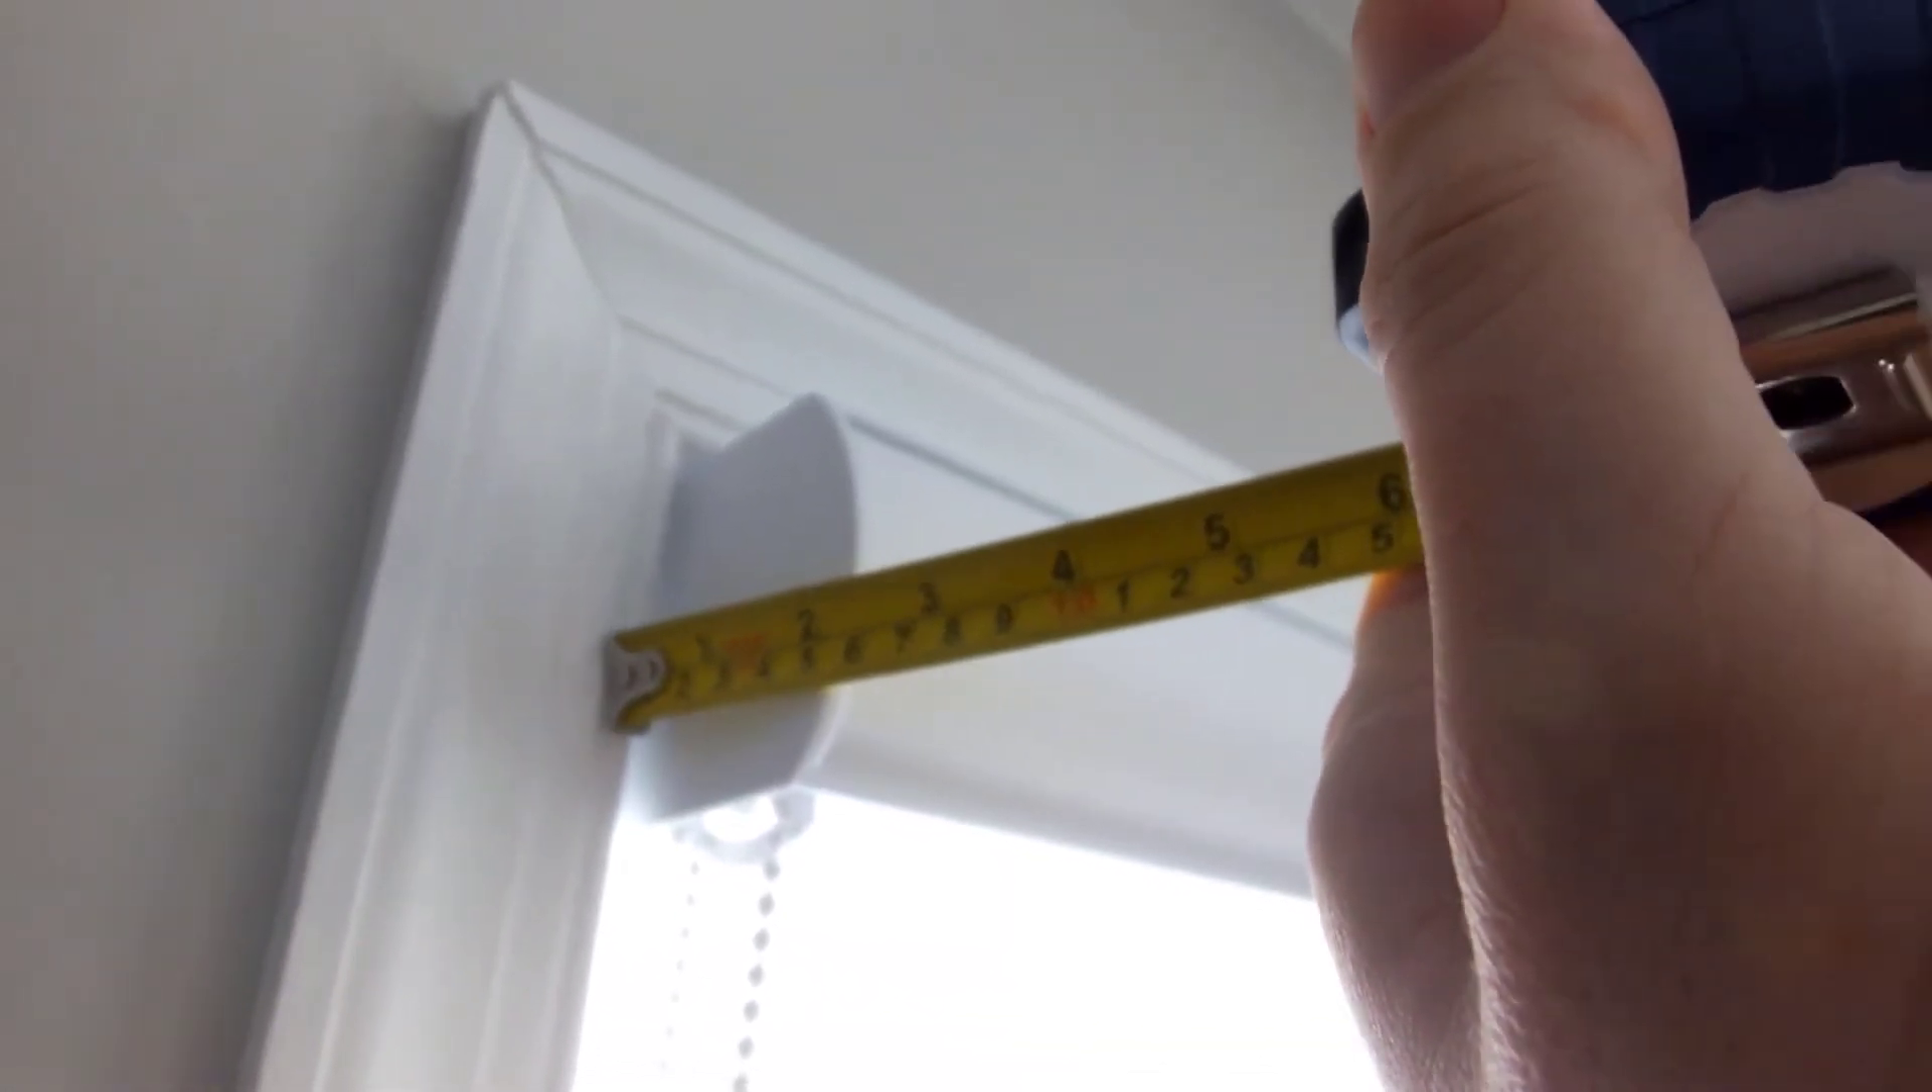You can see how the blind cassette protrudes somewhat from the window frame.